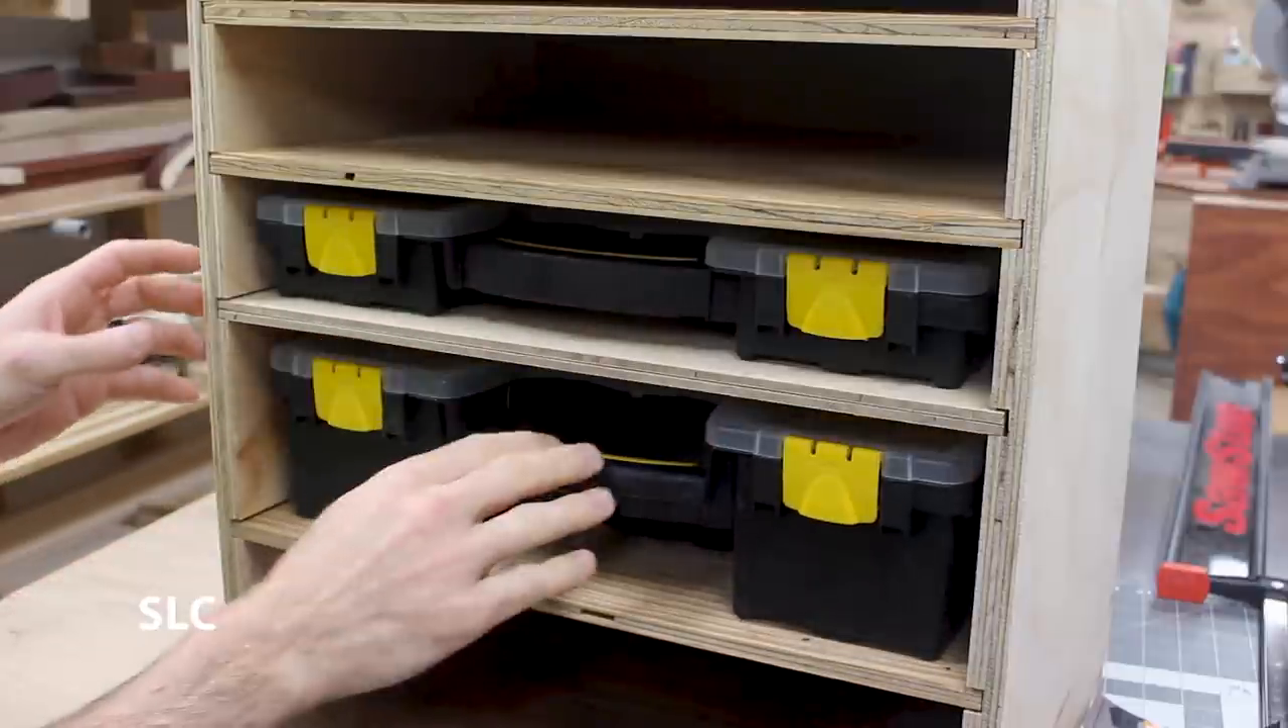Now I've added a couple of the cases in each slot so that you get an idea of how easy and hard it is to get them out.